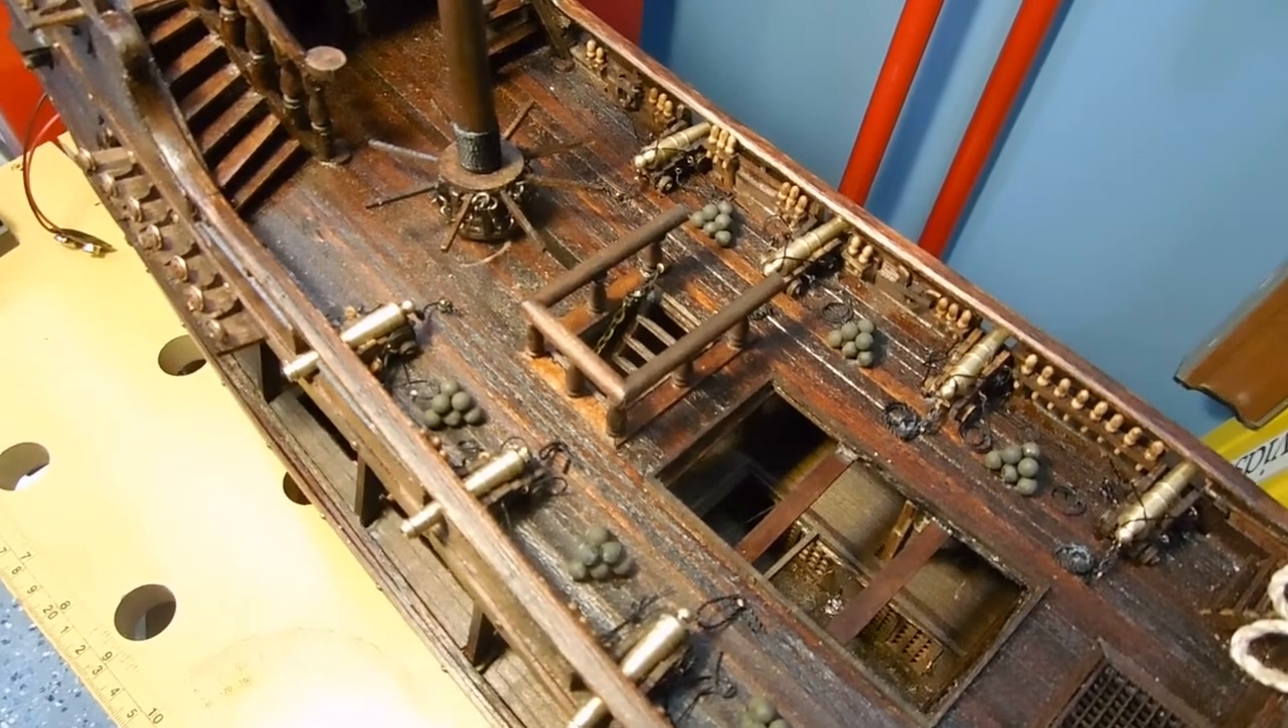You might also notice I put cannon balls beside the cannons.